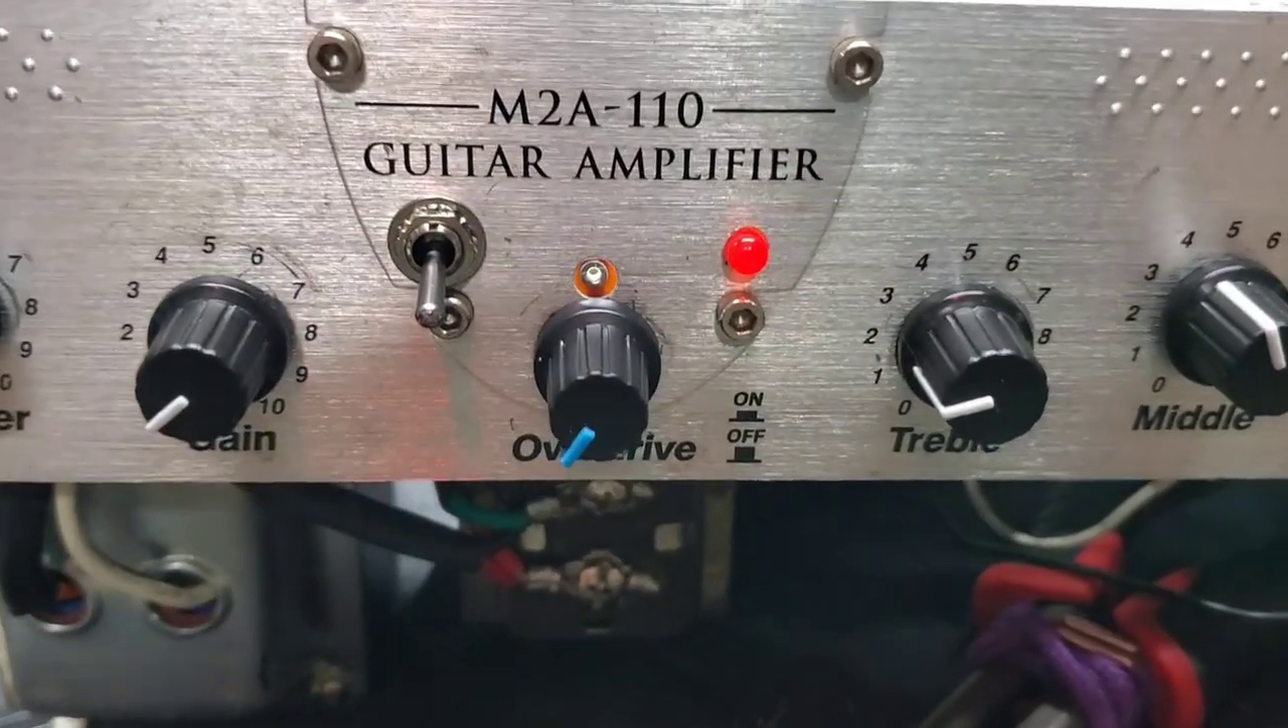That's what the front end looks like now with the new overdrive switch and the LED.